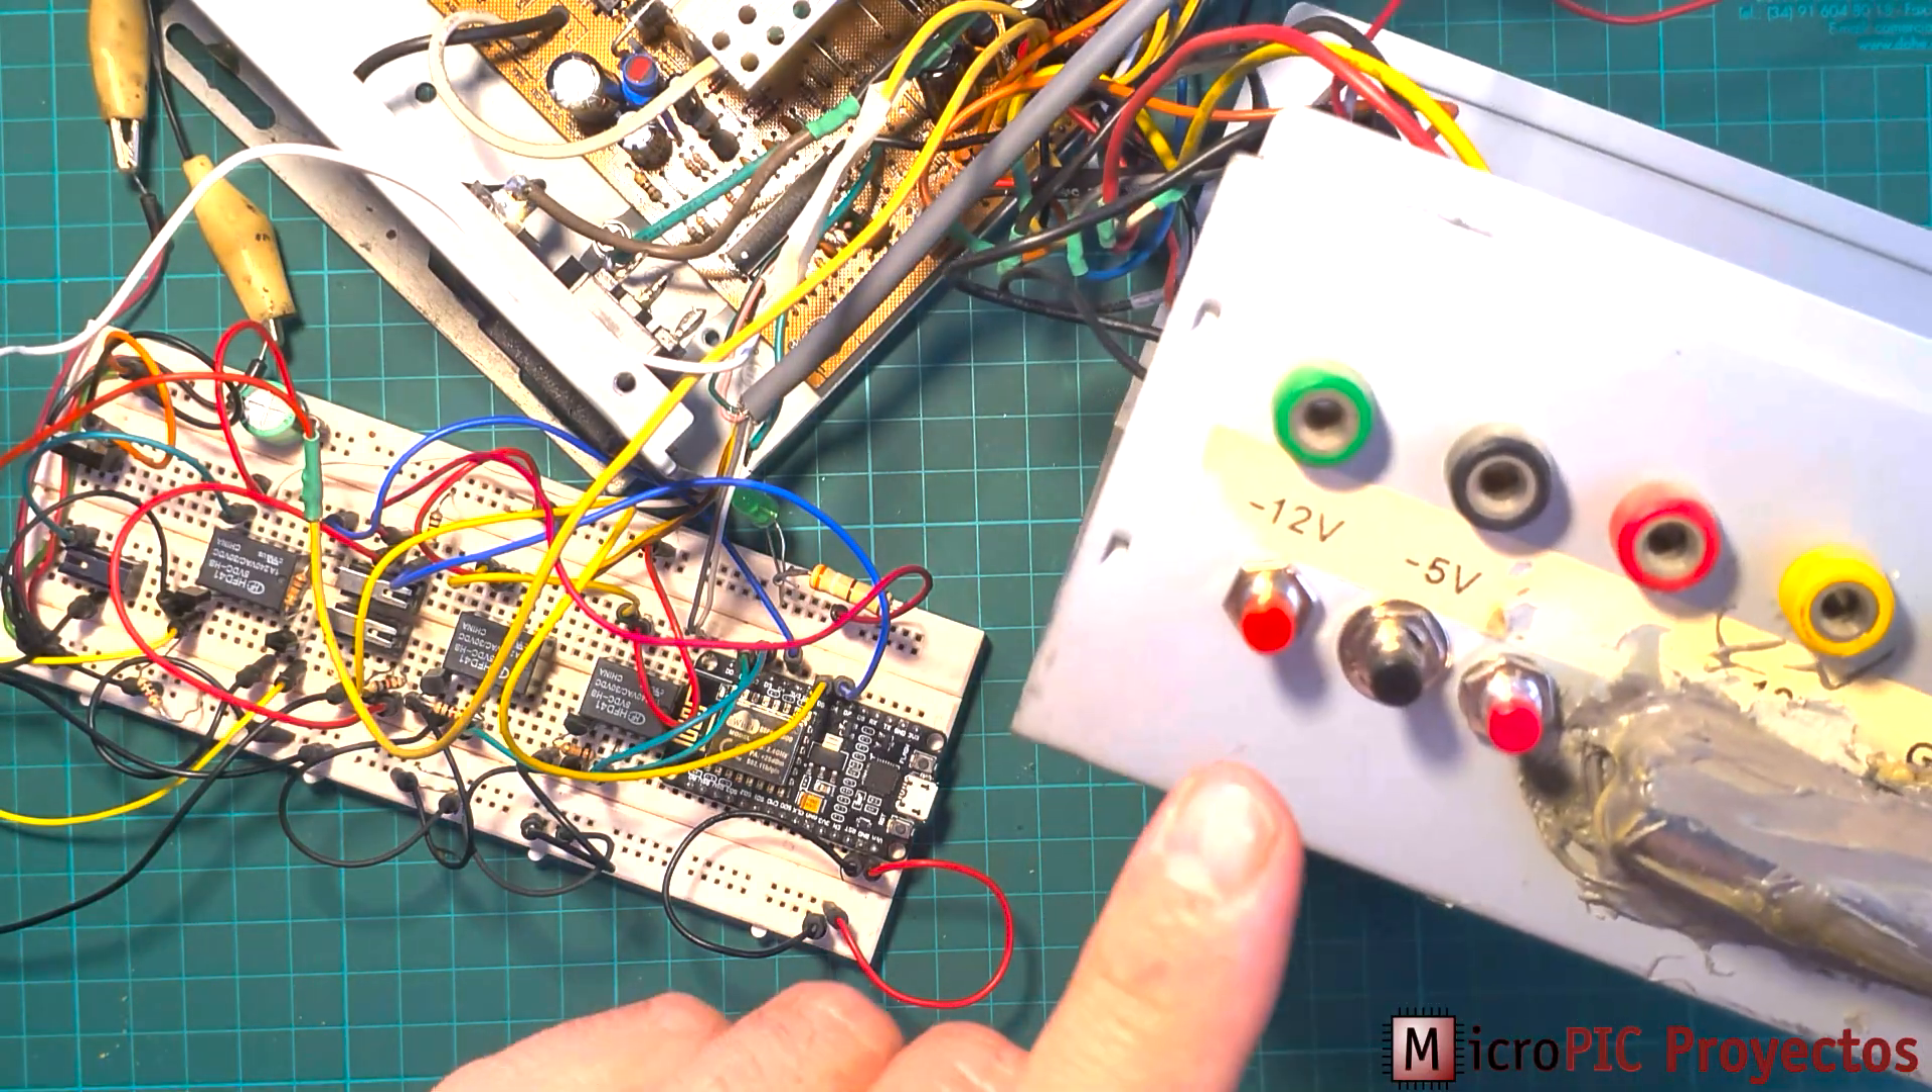A la fuente mientras tanto le he colocado los 3 pulsadores en el frontal.